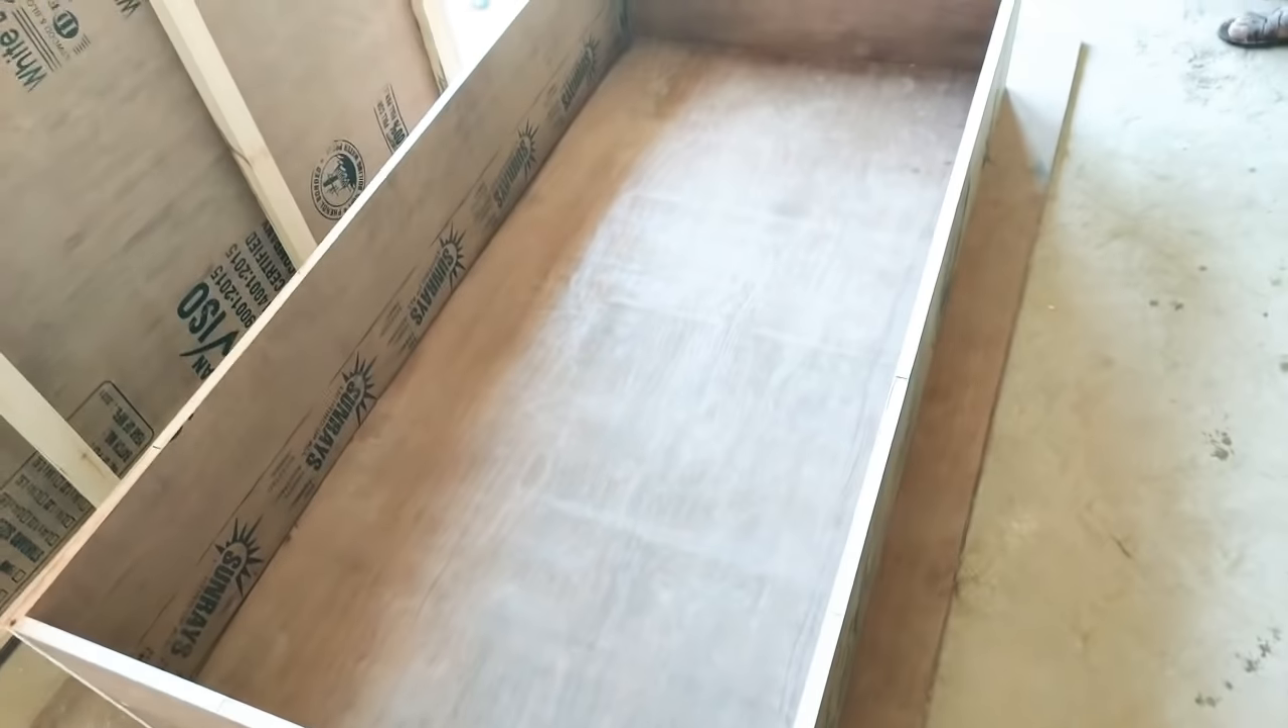यह देखो अंदर वाली प्लाई है जो यह लग चुकी है।